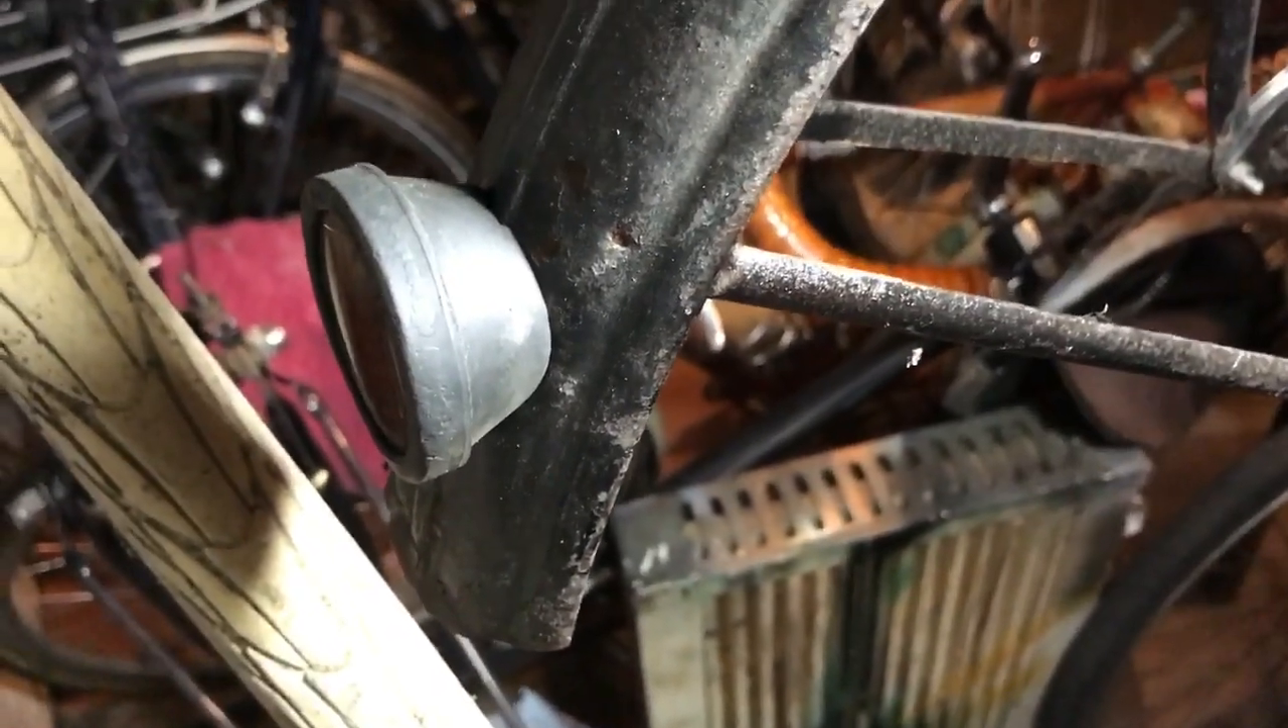There's the reflector in place on project dawn.